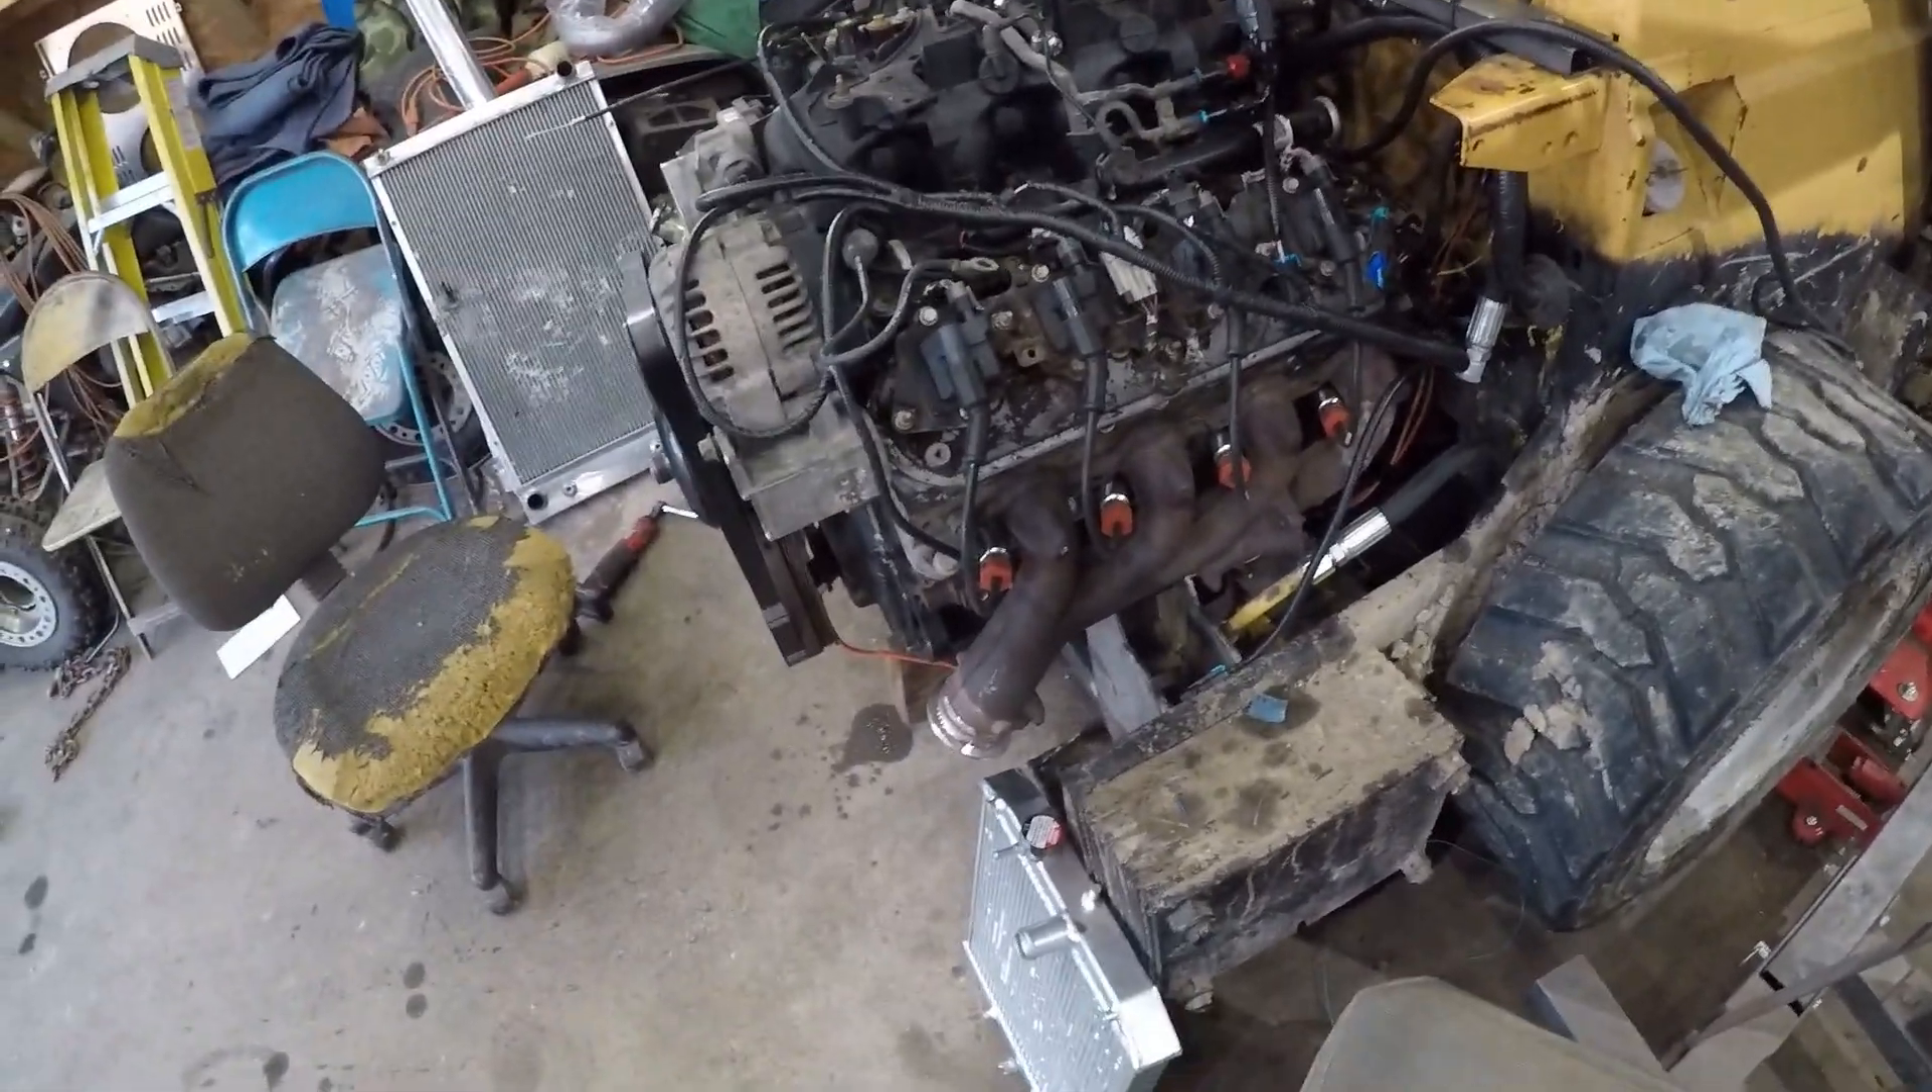We've got the engine there hooked up all the wiring done fuel system hooked up one thing we're missing is a radiator.